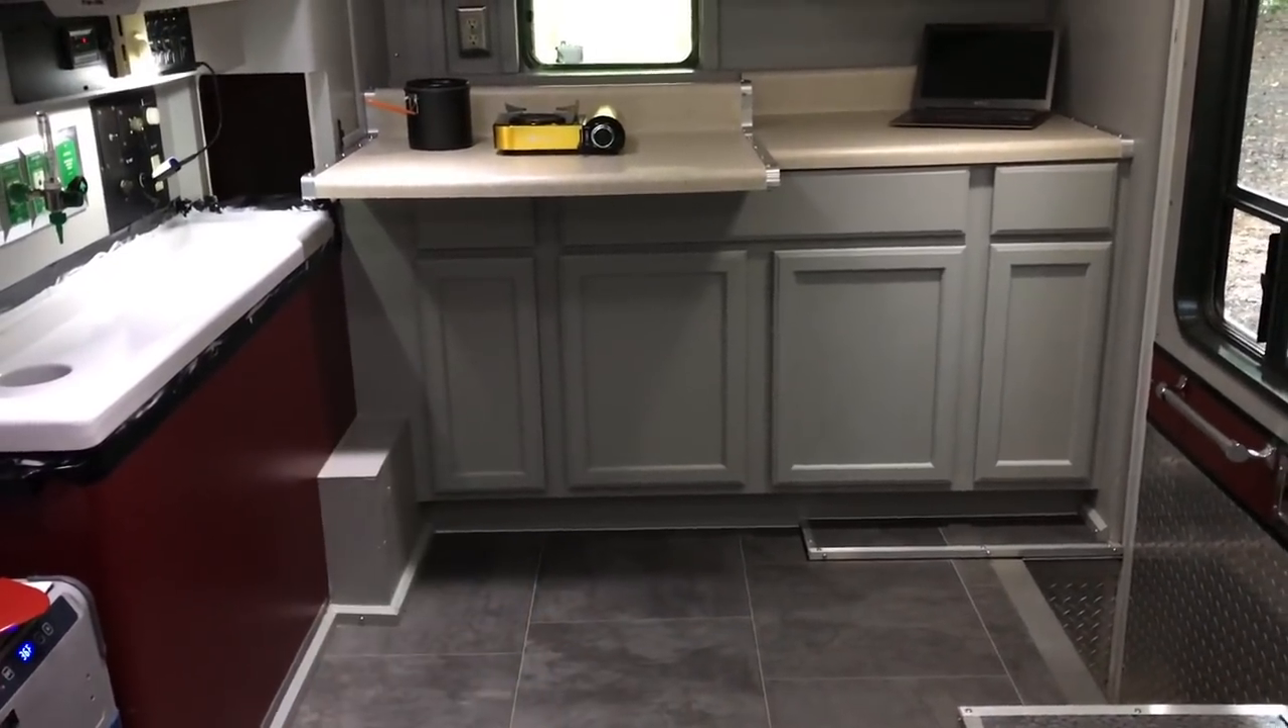So I got the trim board across the bottom. Got all this filled in.